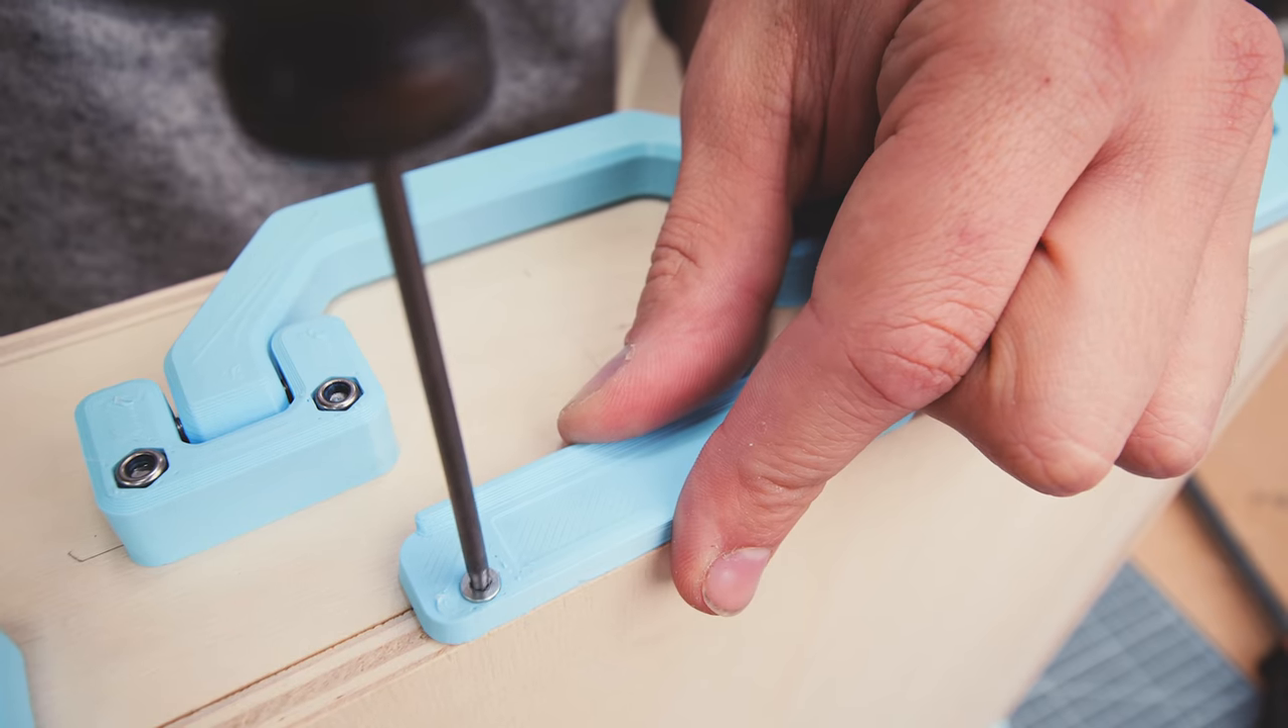I've also added an additional little piece here To make it easier to grab onto the lid And it doubles as a place to put some labels.